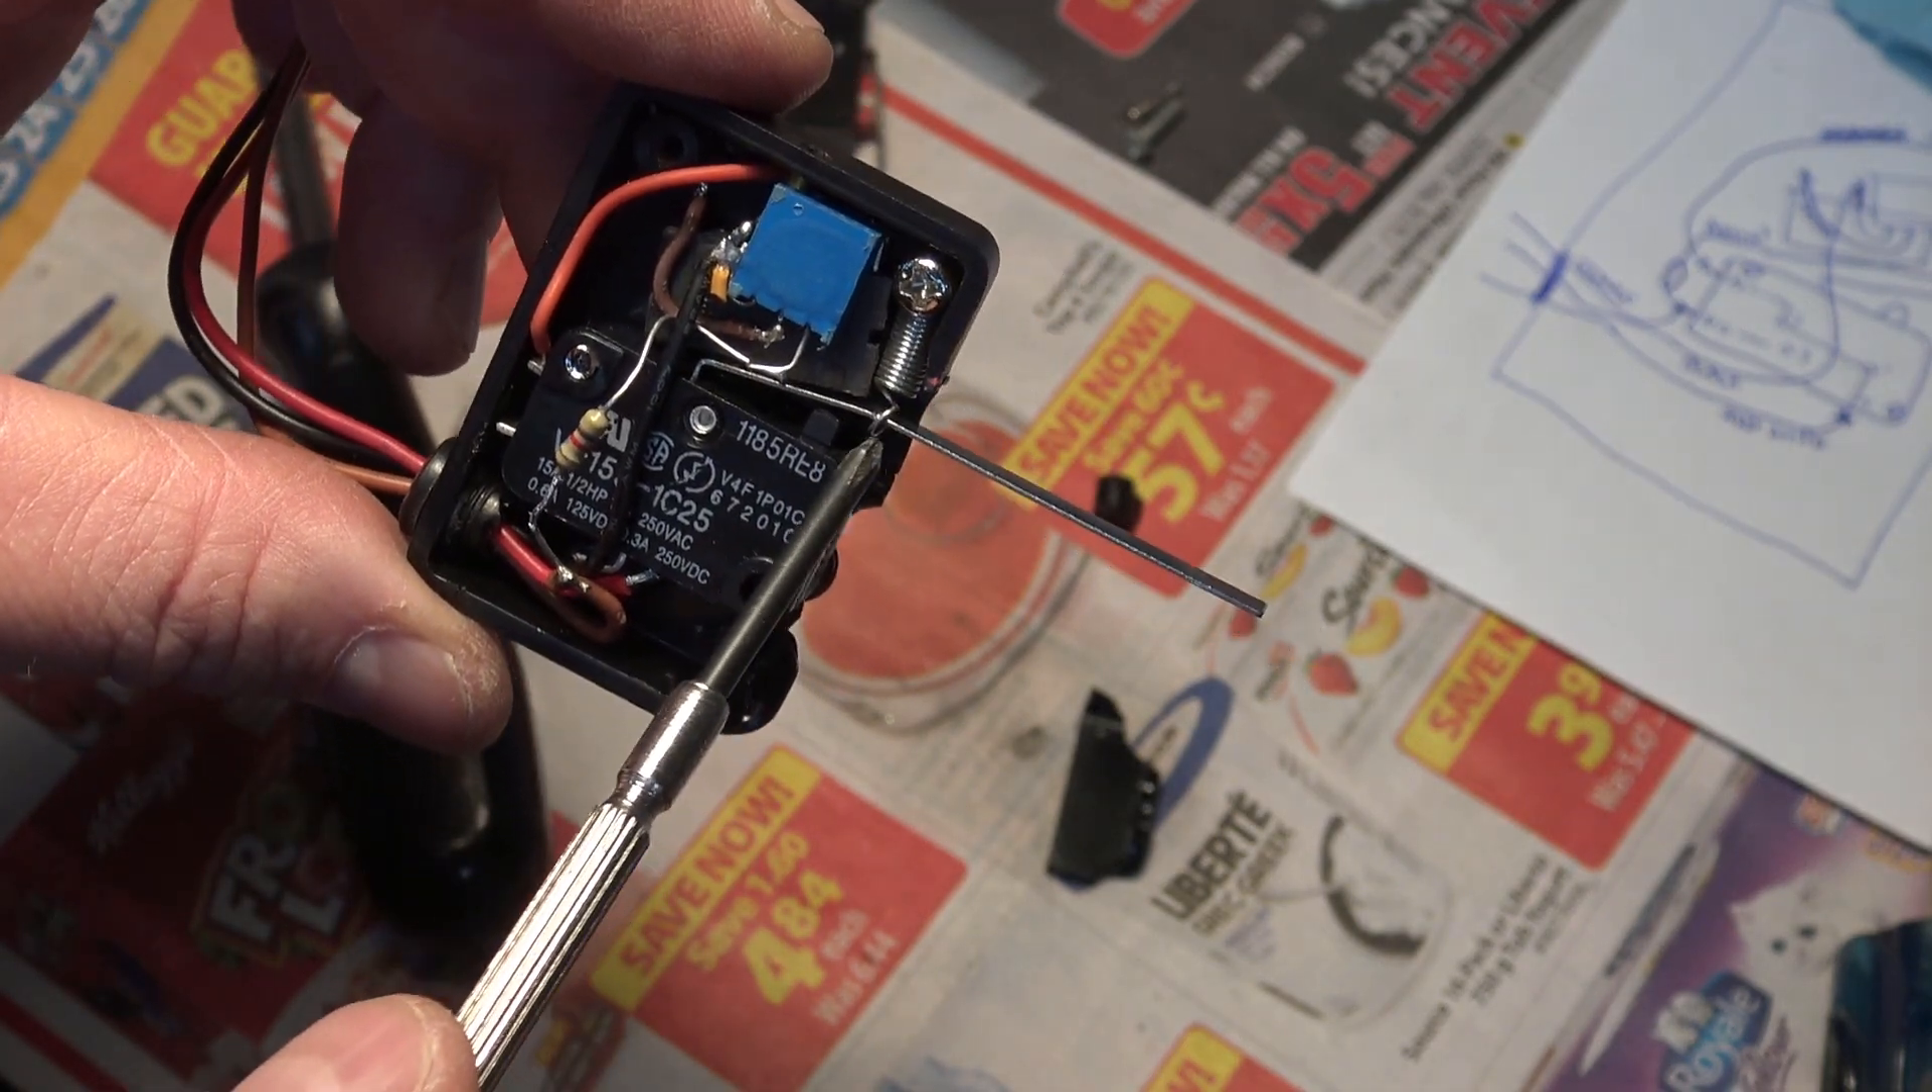Okay I've got my new switch installed in place.